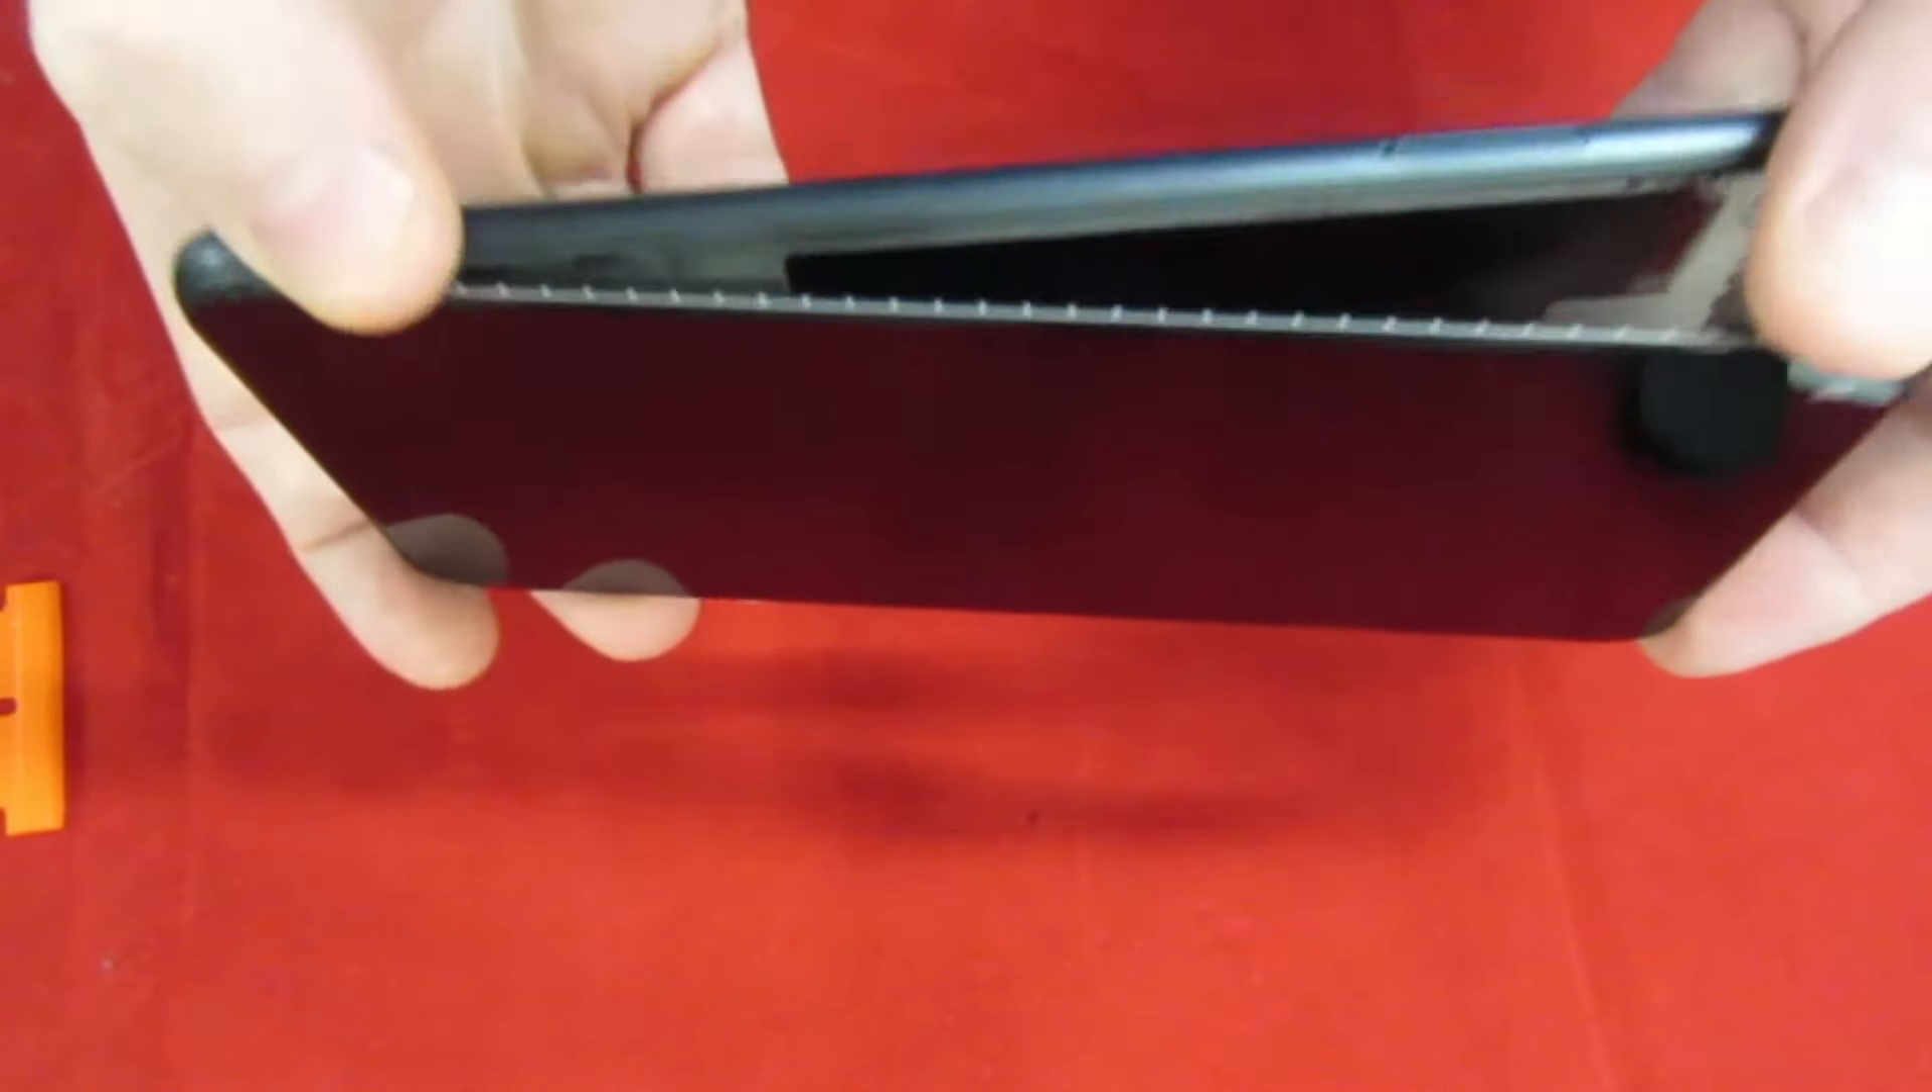Um just obviously the screen is lifting away.